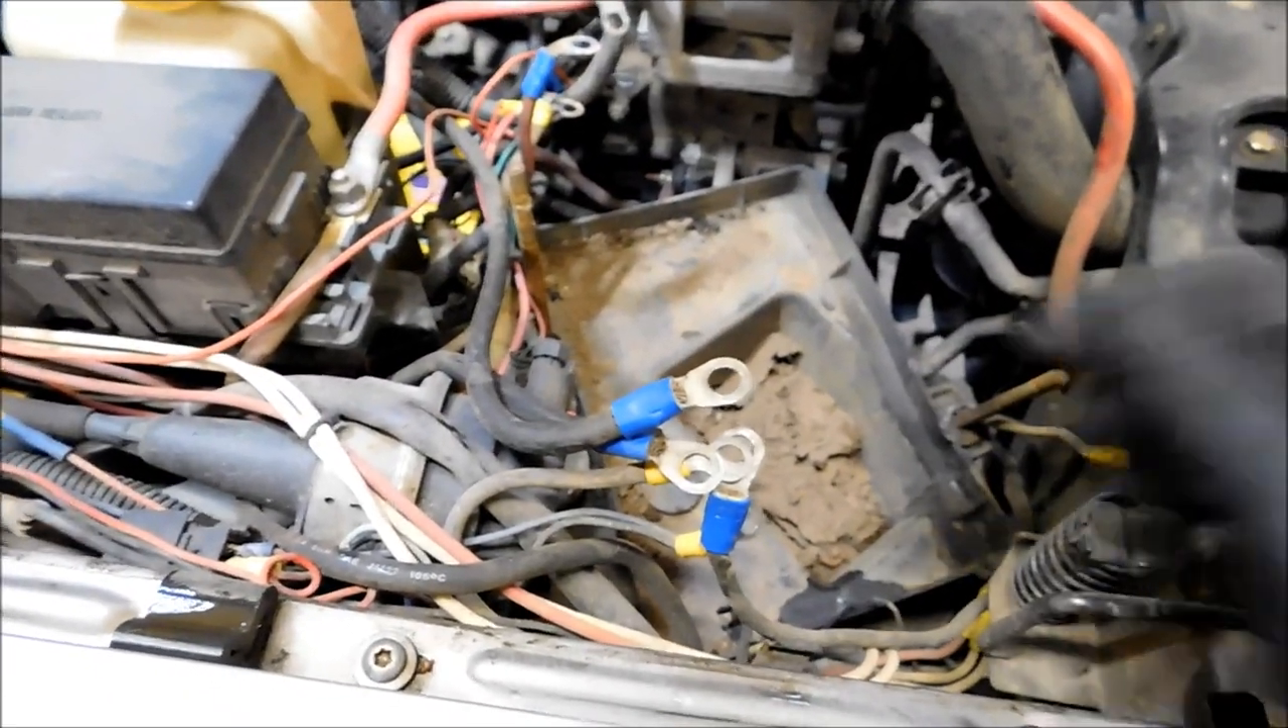All right so I got my battery out.